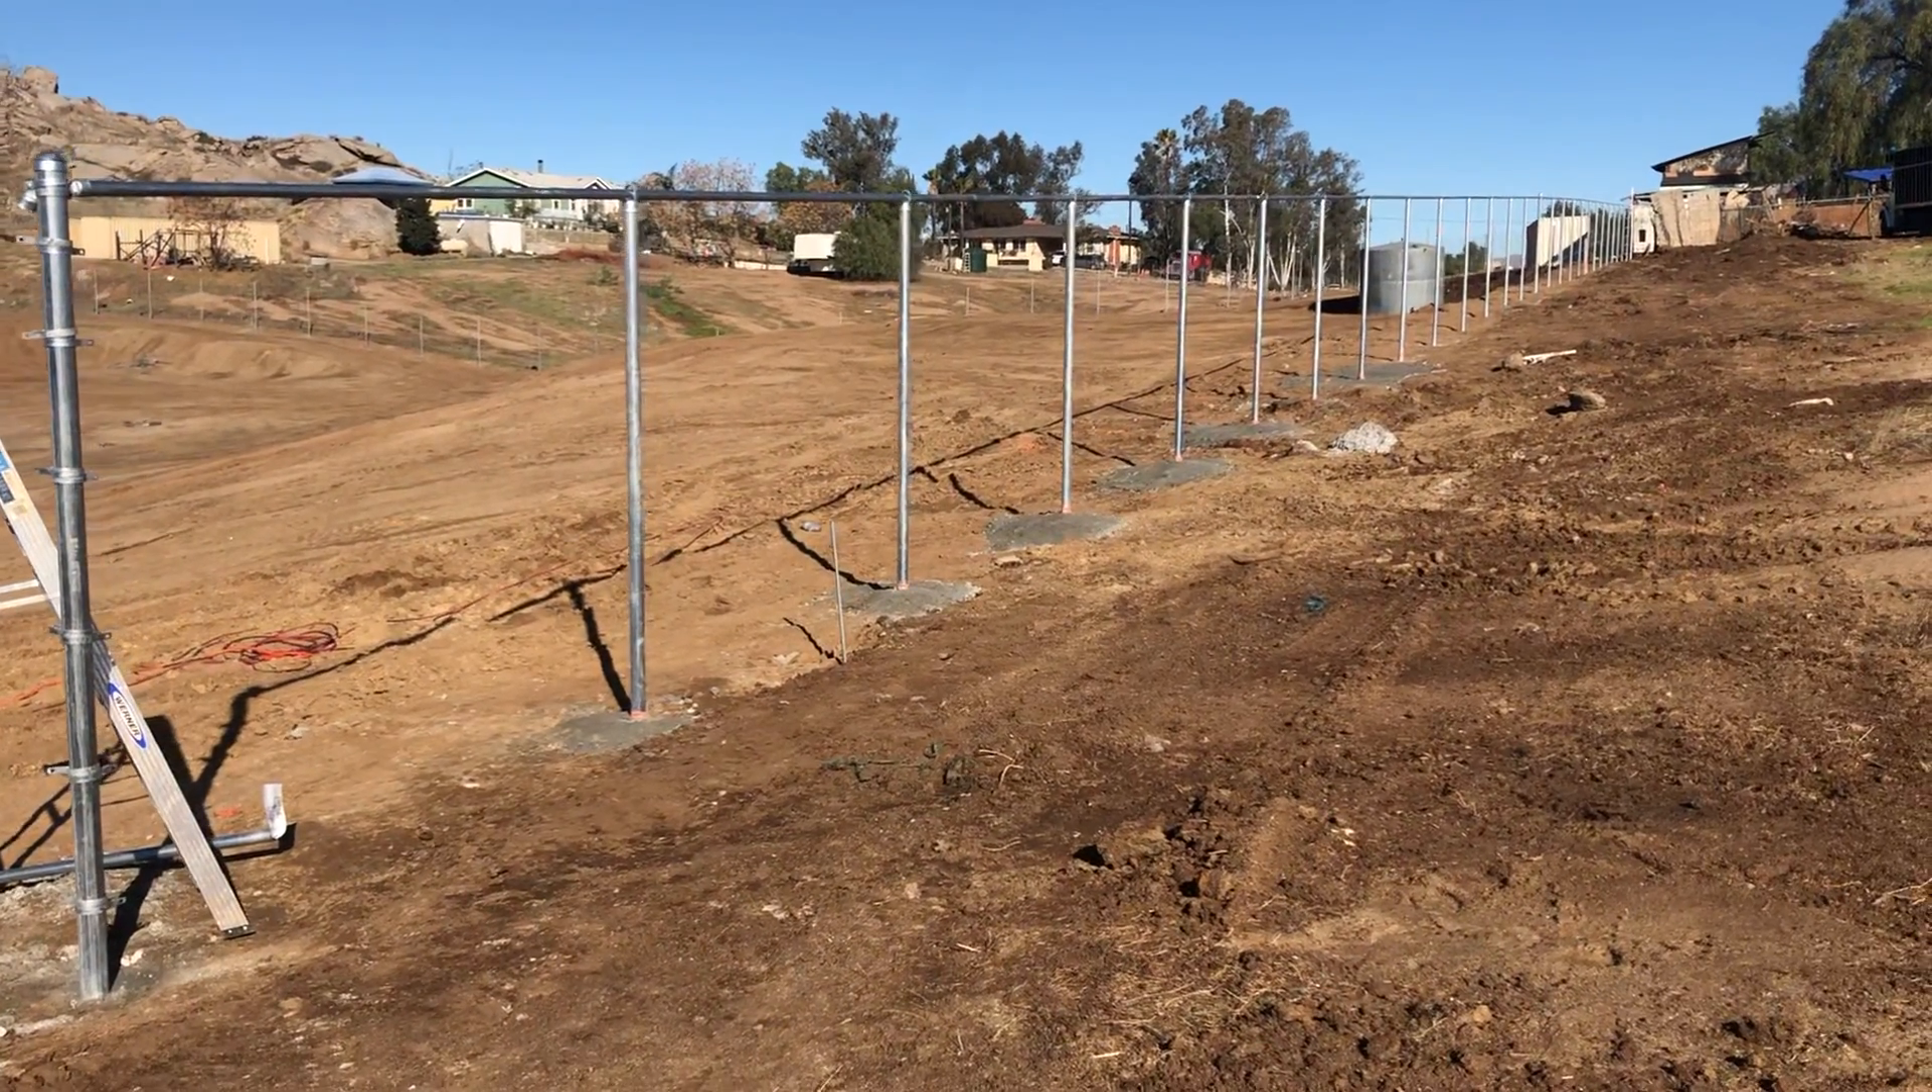Update the set job is finally complete we've got all the posts set now beginning our framing.